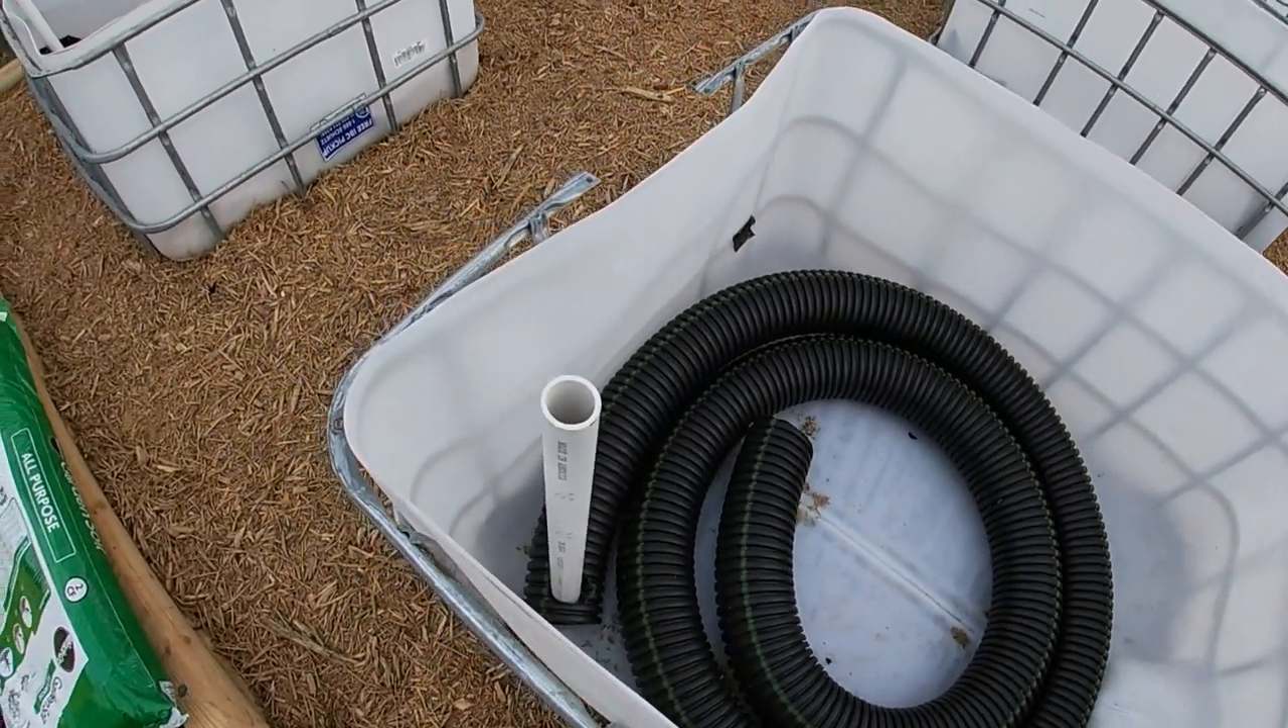What we've done inside is we have four inch perforated drainage pipe wrapped around the bottom.